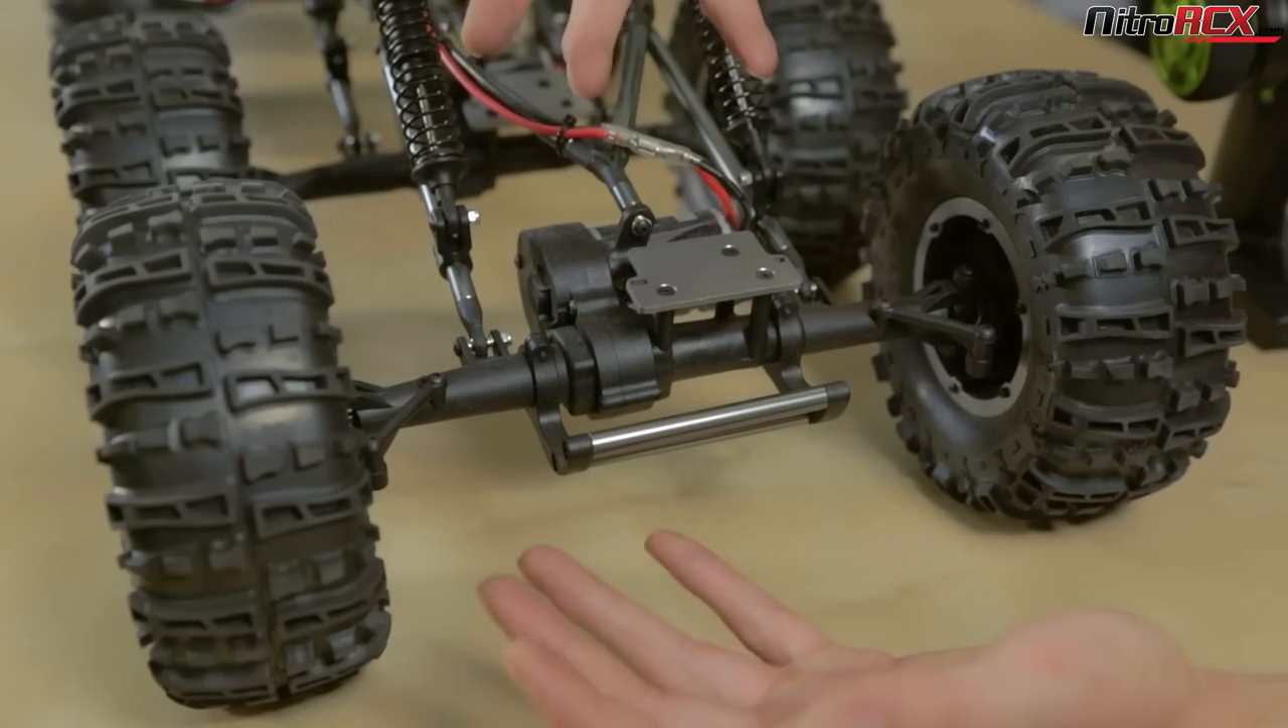Notice we have the steering plate already installed we have our steering hubs we're missing the two rods the servo the servo horn.